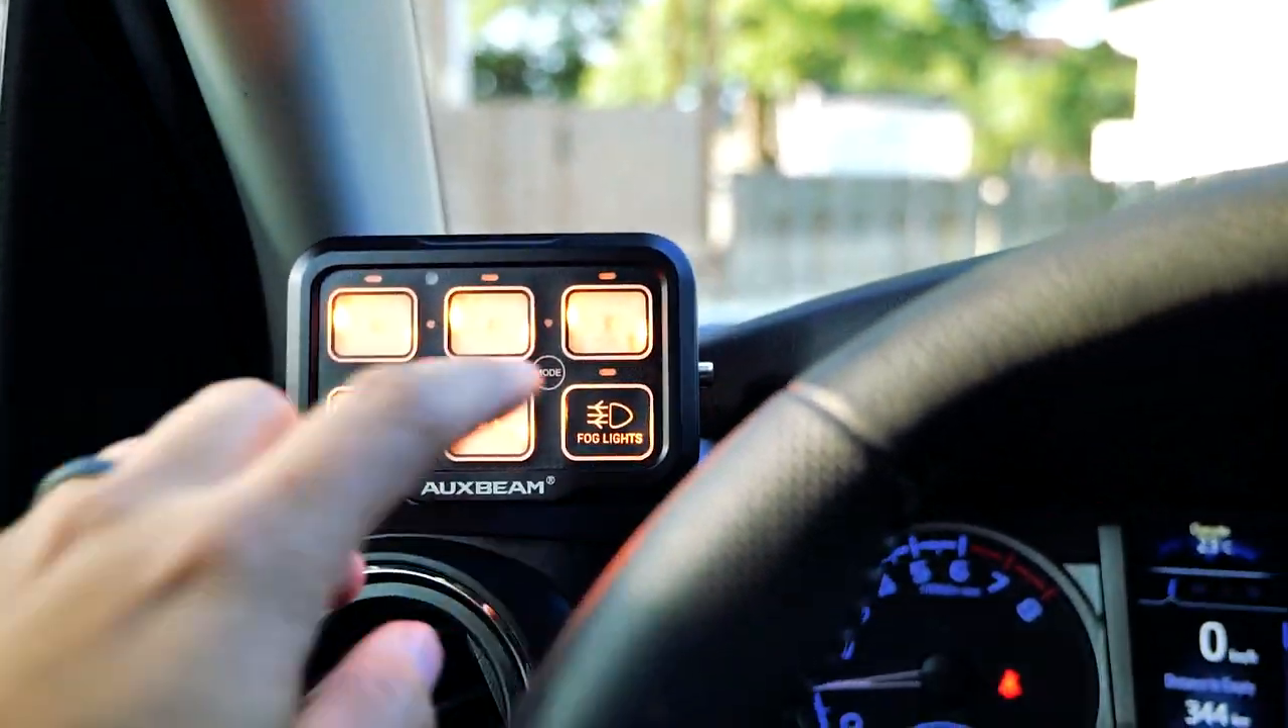What comes in the package is also a full set of stickers for your various switches, and obviously right now I only have the one fog light, but eventually this will get filled out with other things.